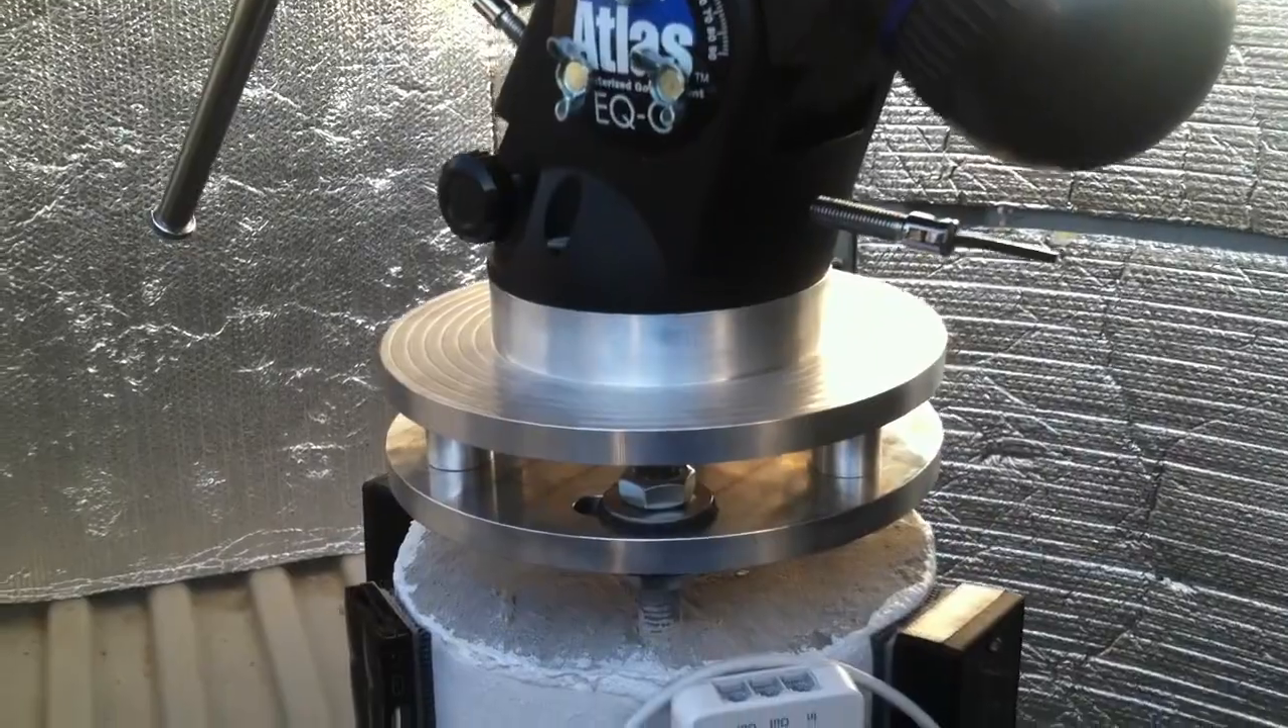You can see I've got the telescope mount installed on the pier now.